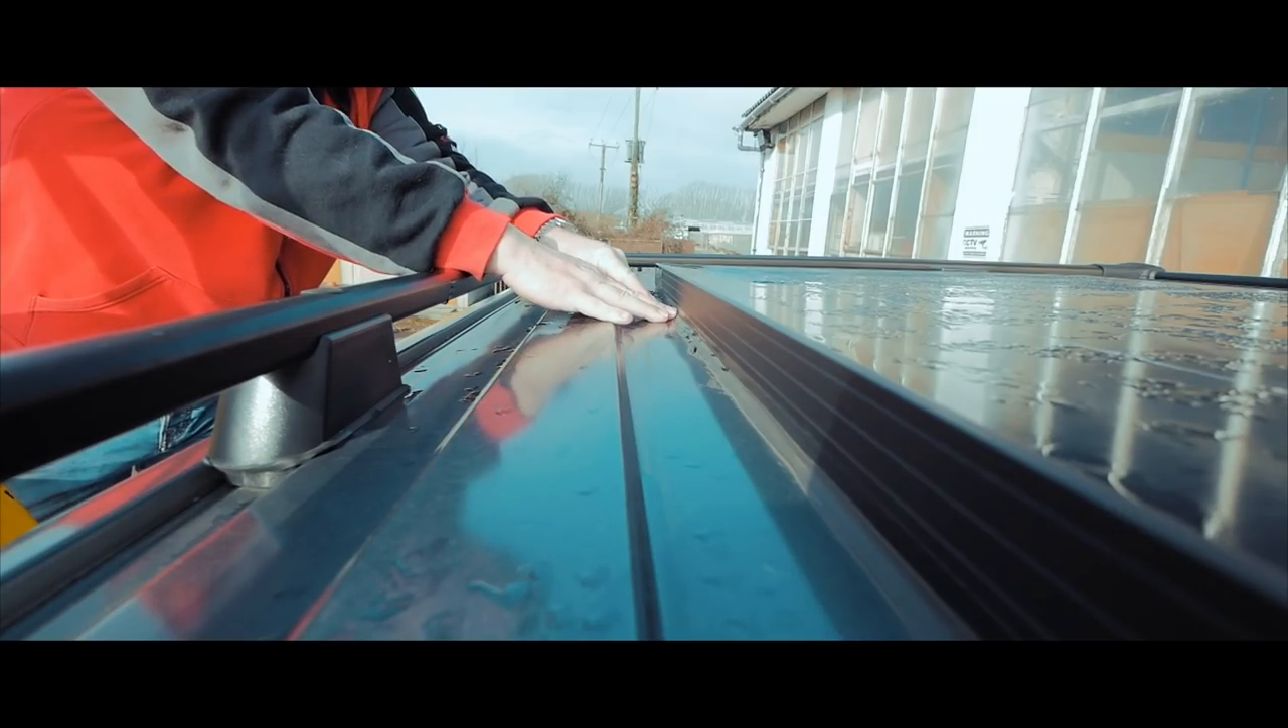Right next job we need to get the other panel off the van. Now I've got a couple of different types of knives to try so I'm going to cut this bead off and get this panel off.